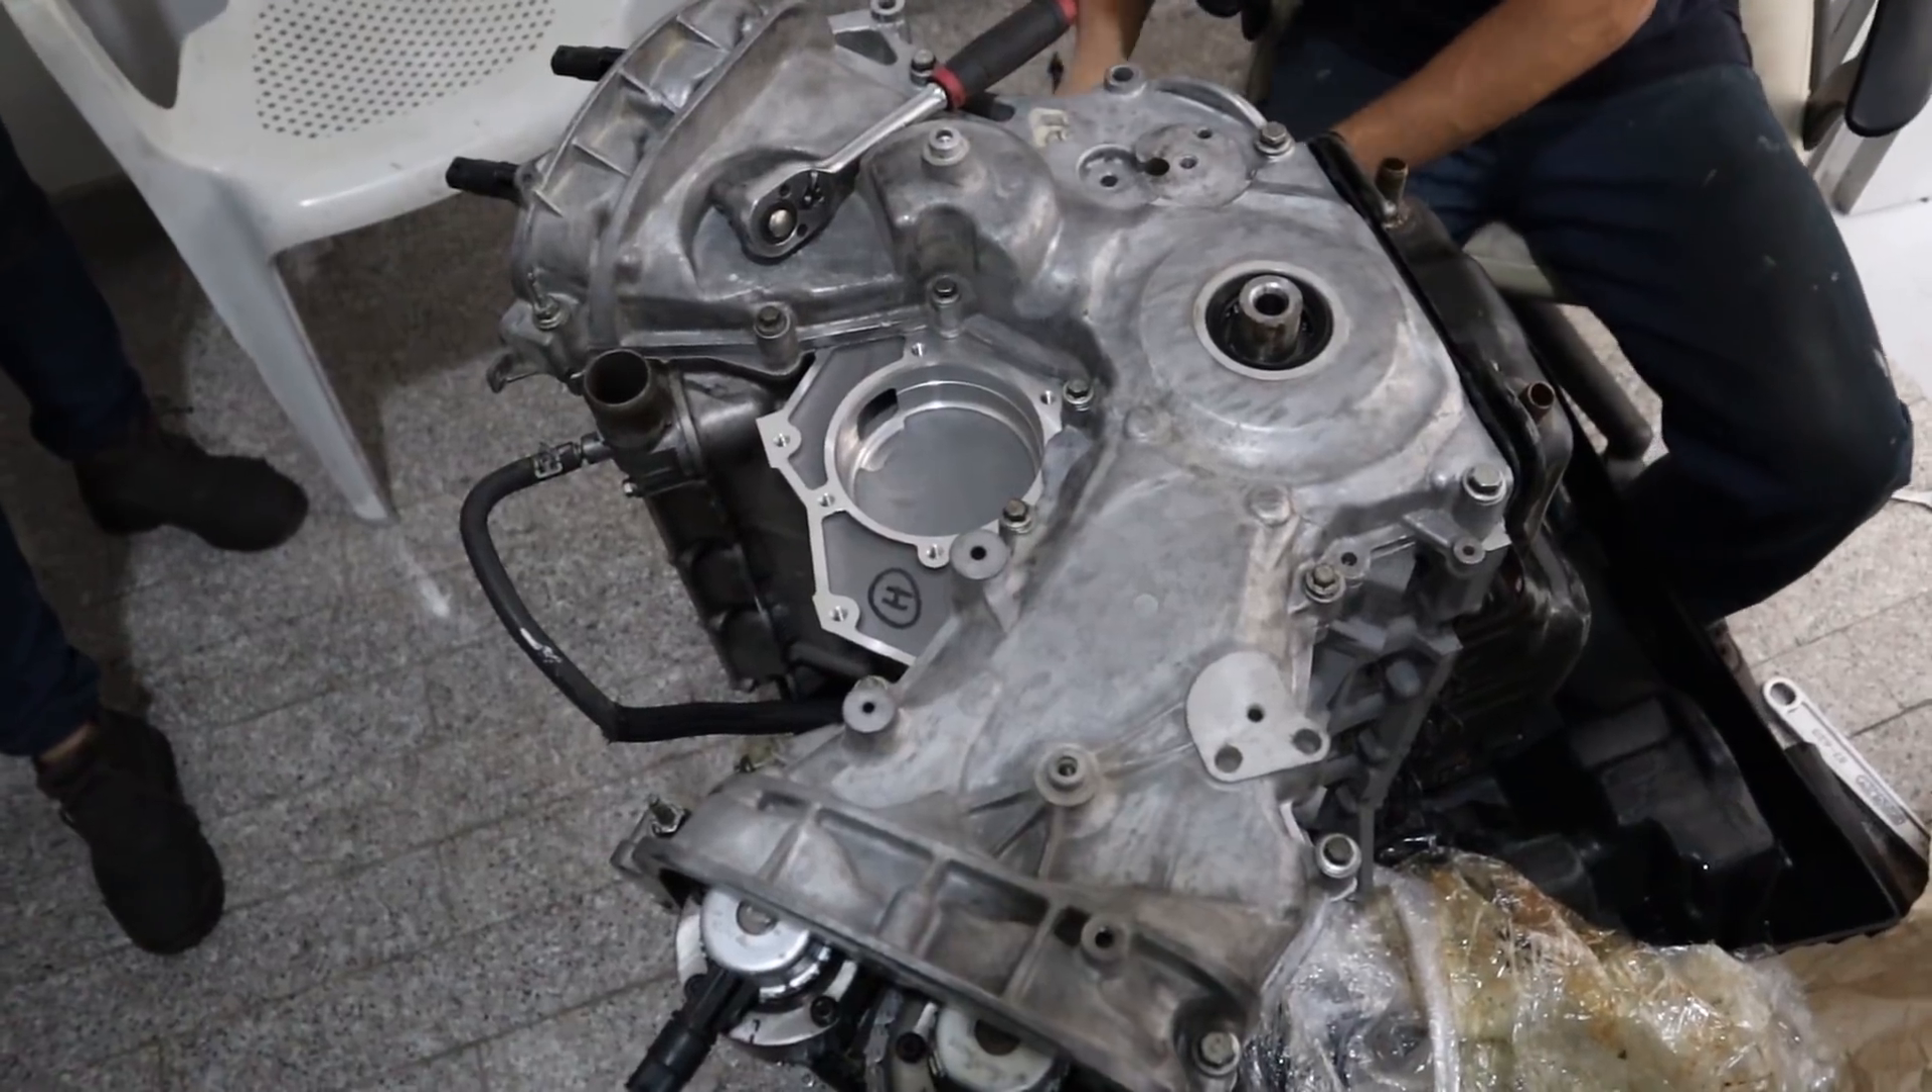Como pueden ver ya tenemos la tapa del tiempo colocada.